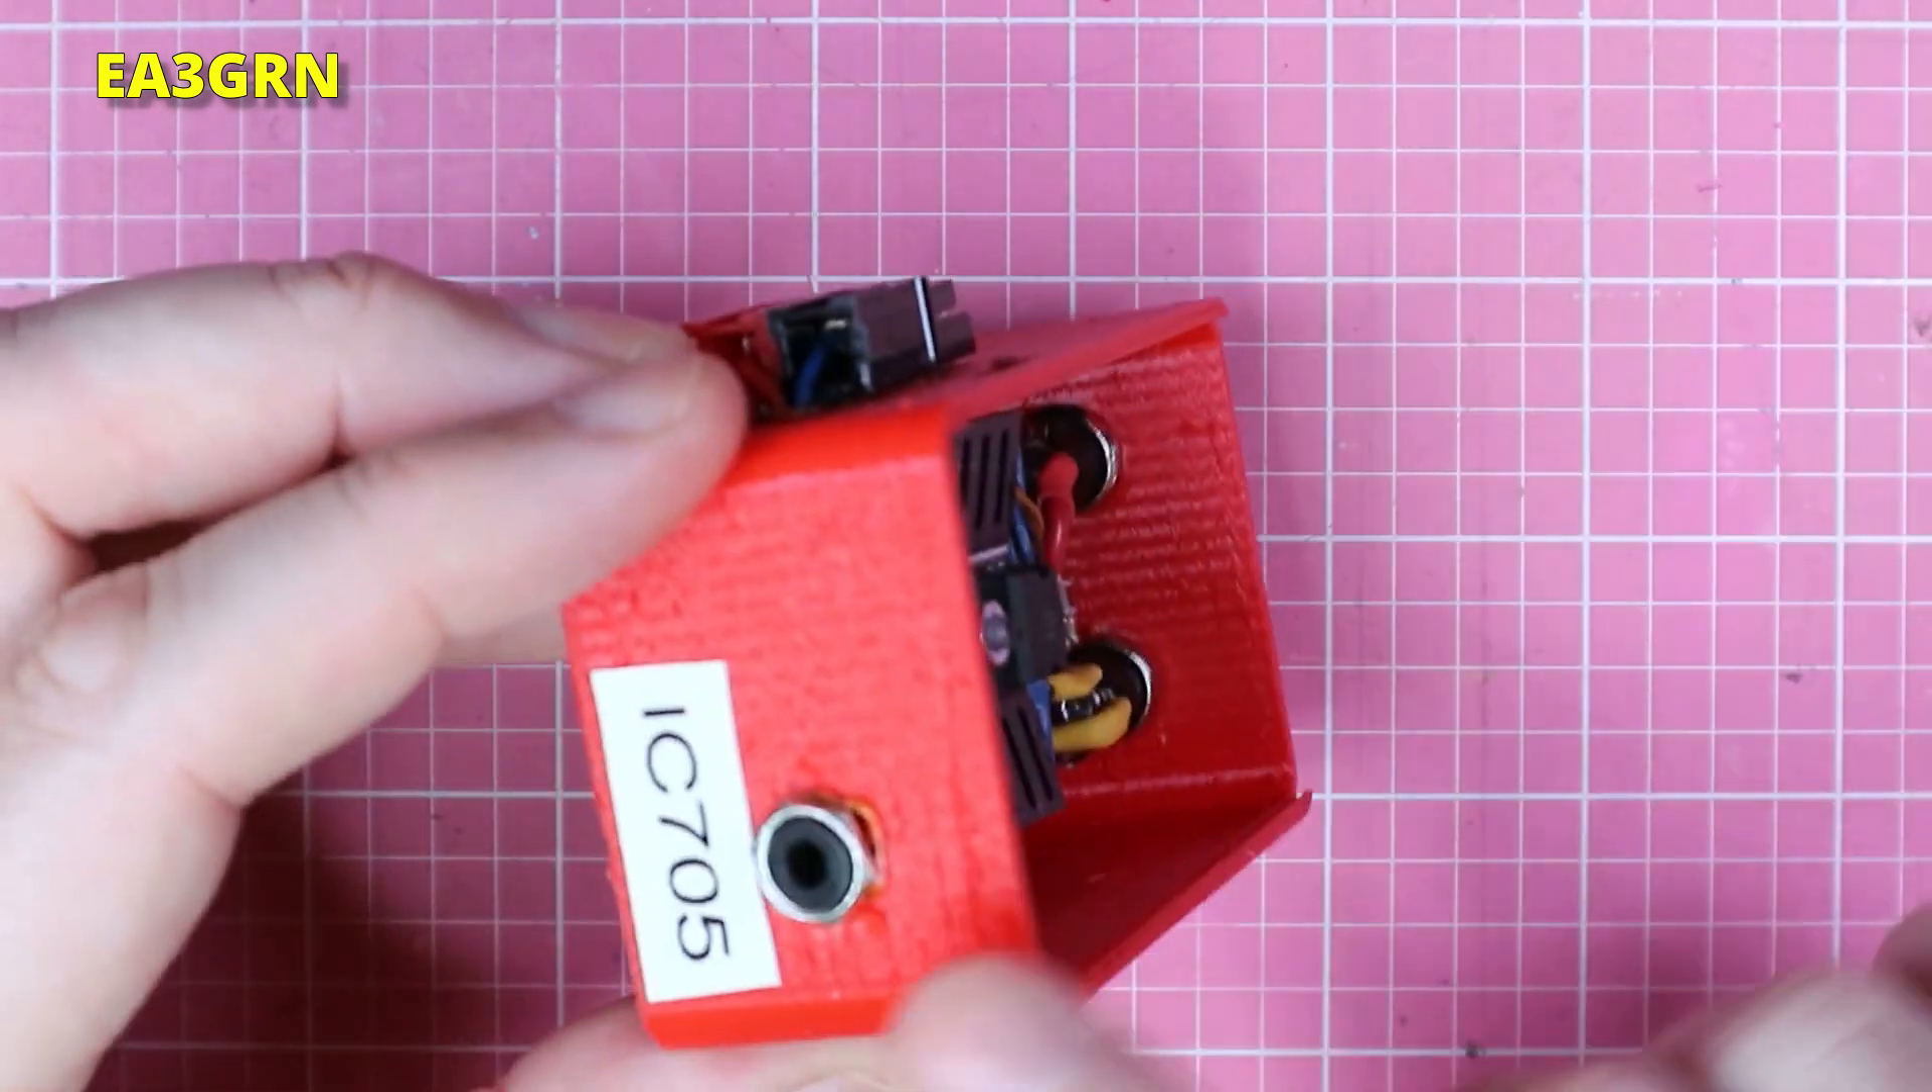Le he montado aquí un conector jack de tres milímetros y medio para ir al 705.